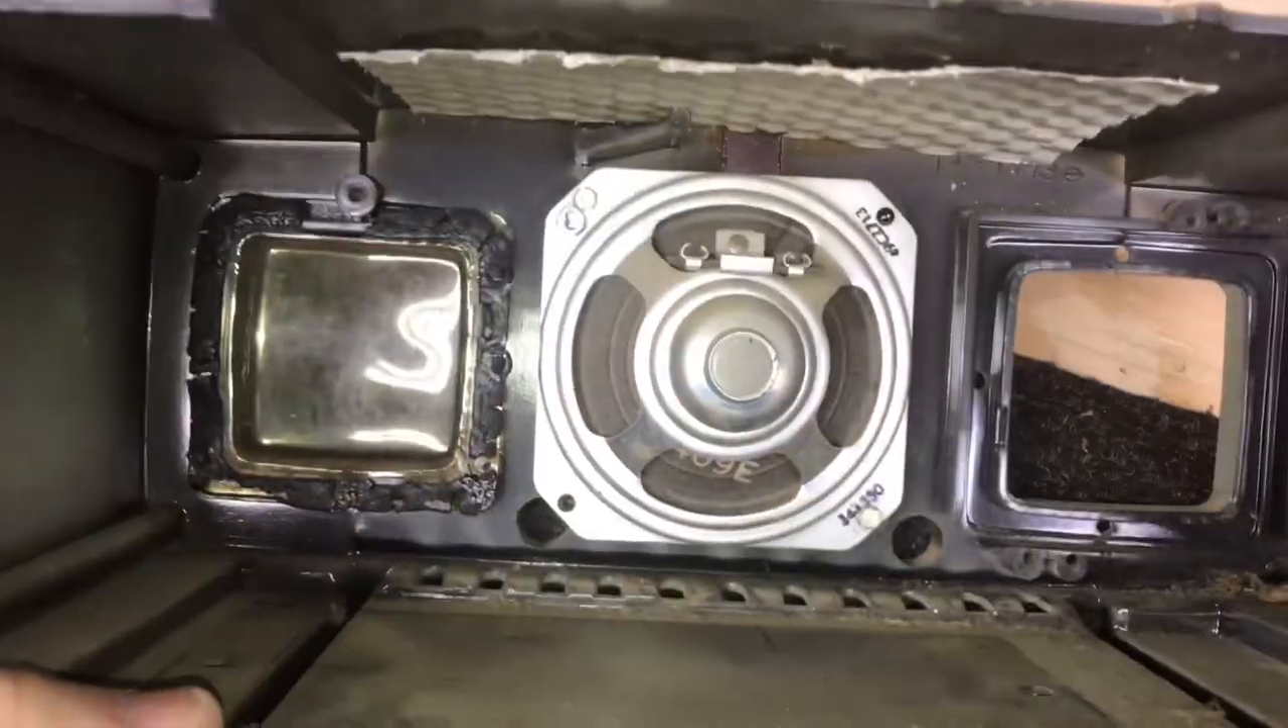Still need to take the speaker out before we start working on this cabinet.